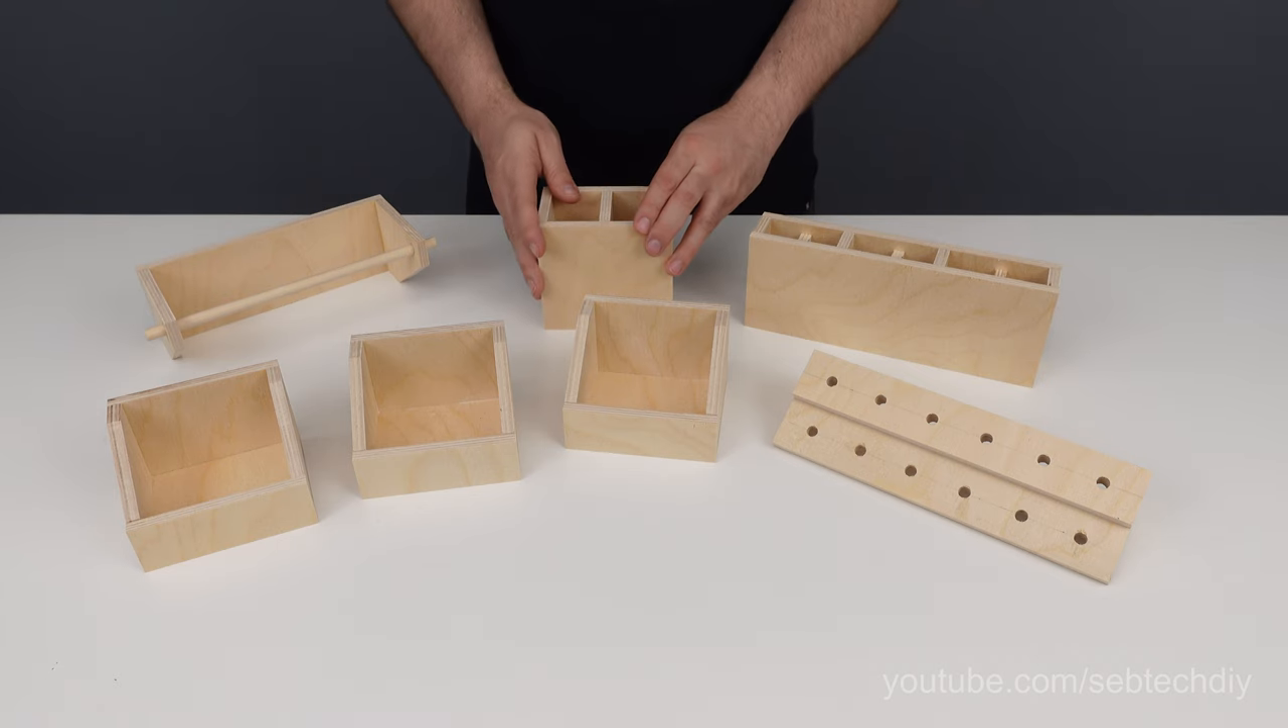Alright now that all our tool organizers are assembled. We need to find a way to hang them onto the pegboard.